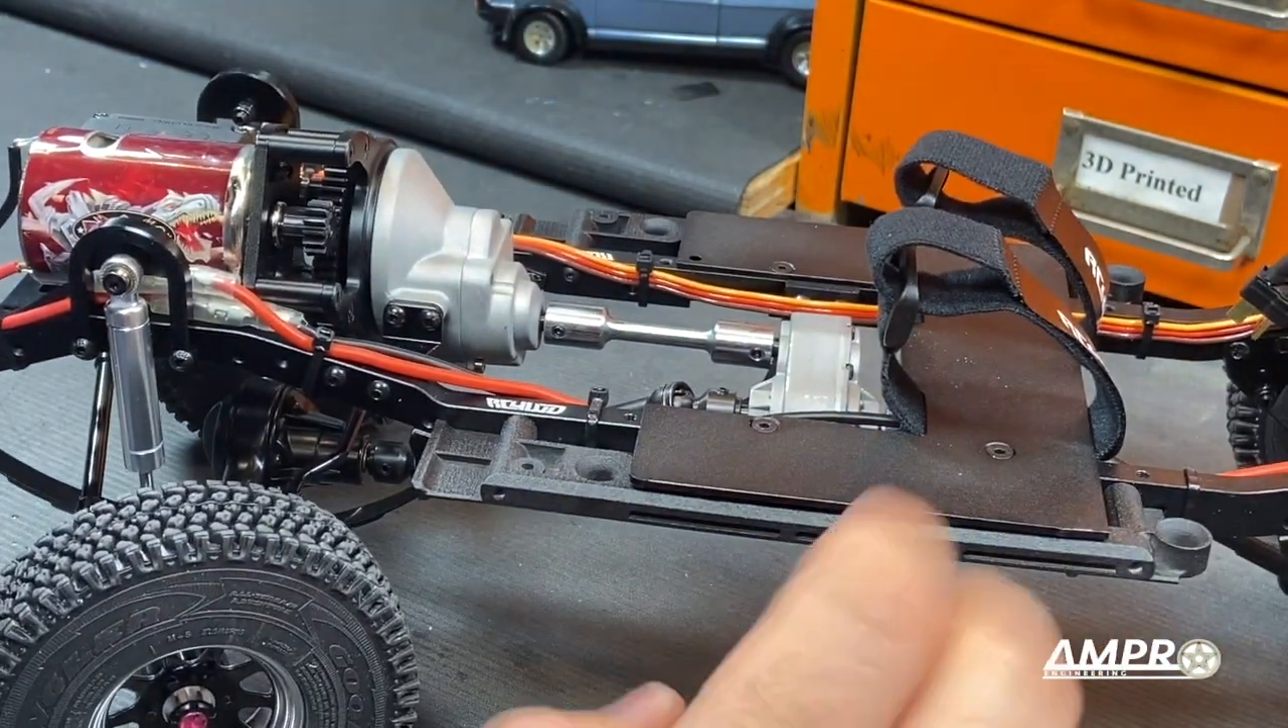Now that the little tabs have been cut off the radio tray or the battery tray in this case here, it has been reinstalled.